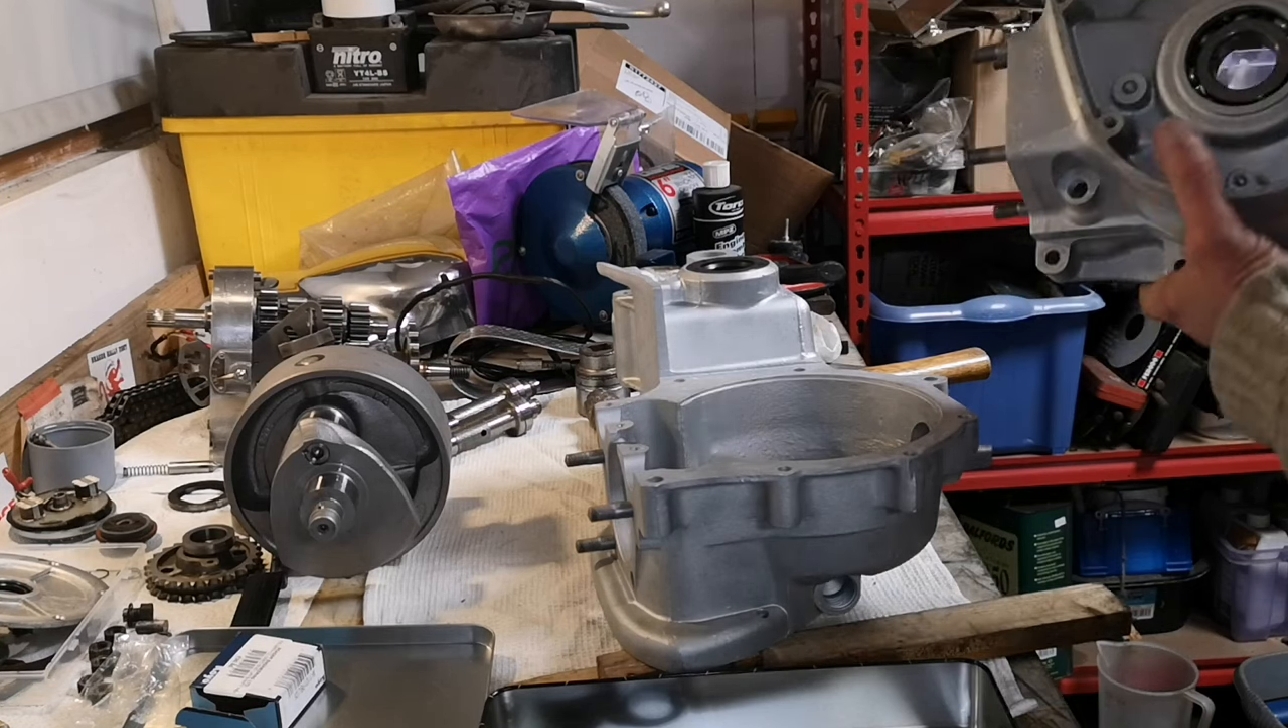I've got the crank to go in.